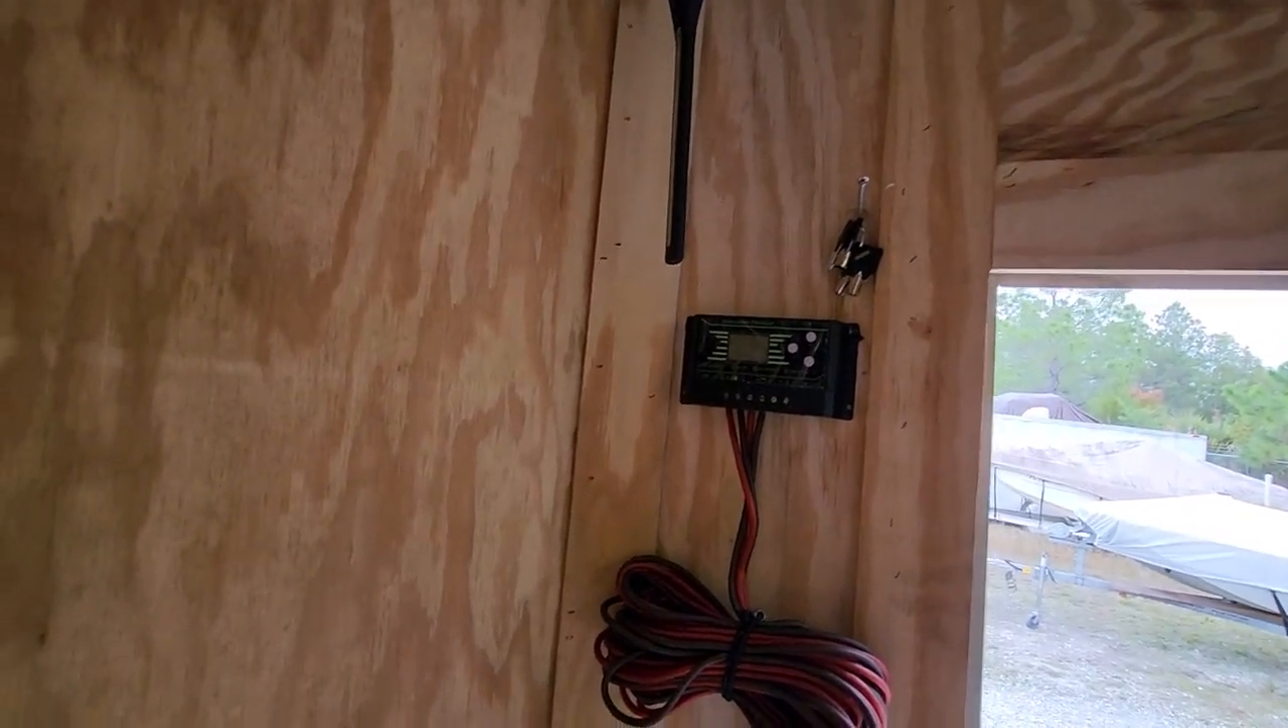And then you can see we already have our charge controller on the wall that we're going to use when we get the there's a flat solar panel we're putting on the roof.